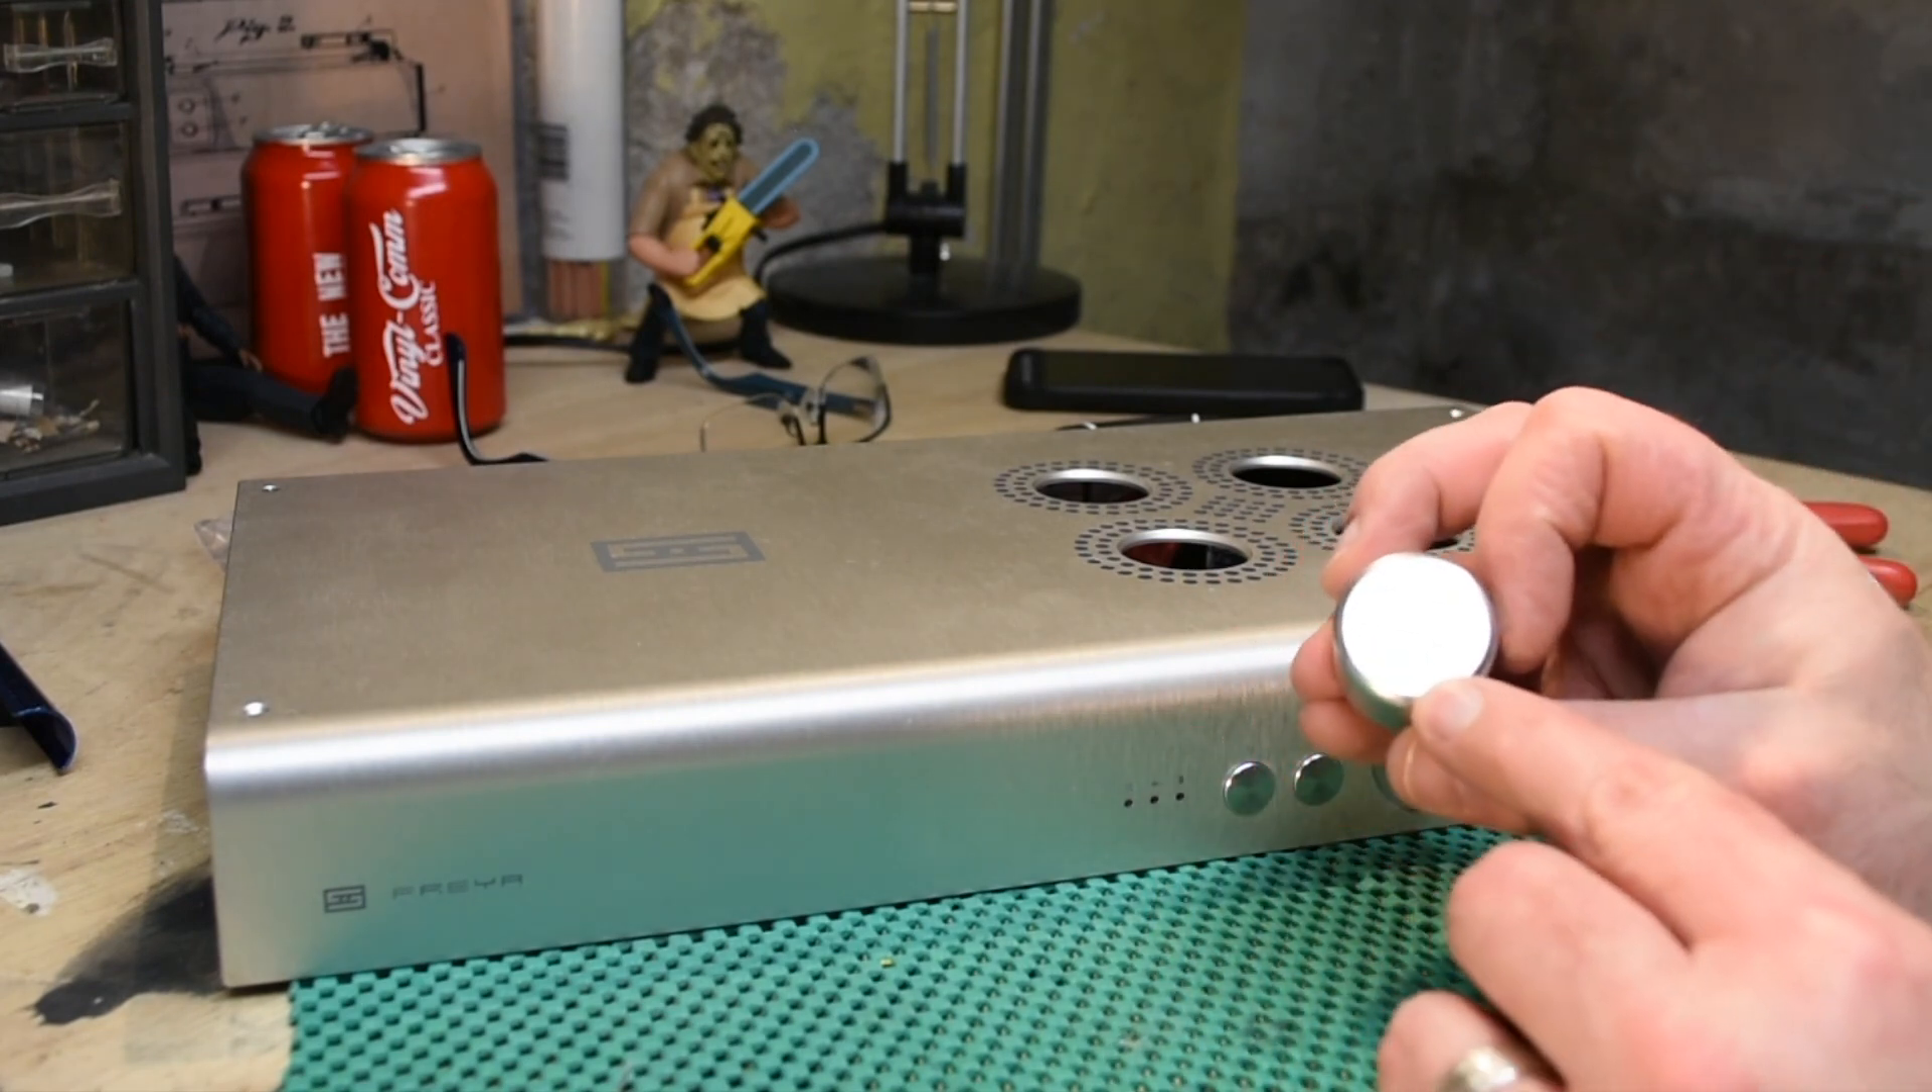Now, we have everything put back together. Well, not everything. This knob has to go back on.